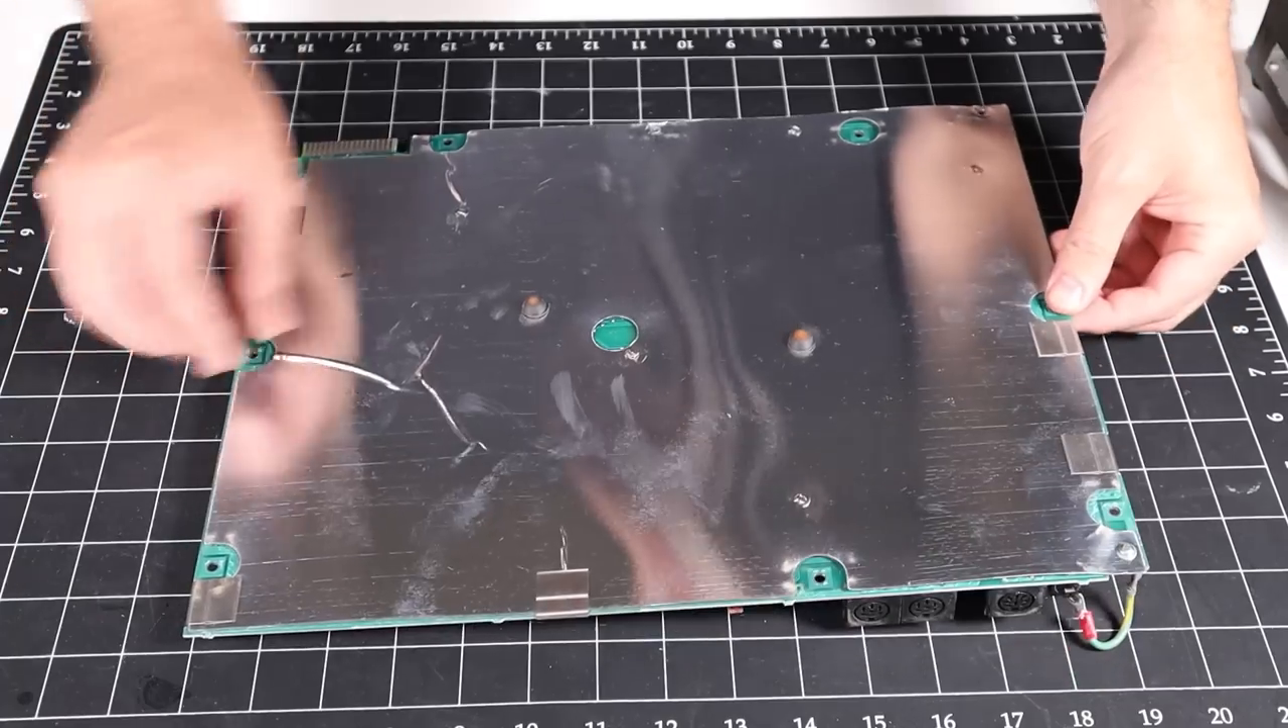All right, here we go. We've got the motherboard out. There is one last thing that we need to do here, and that is to remove this RF shield.